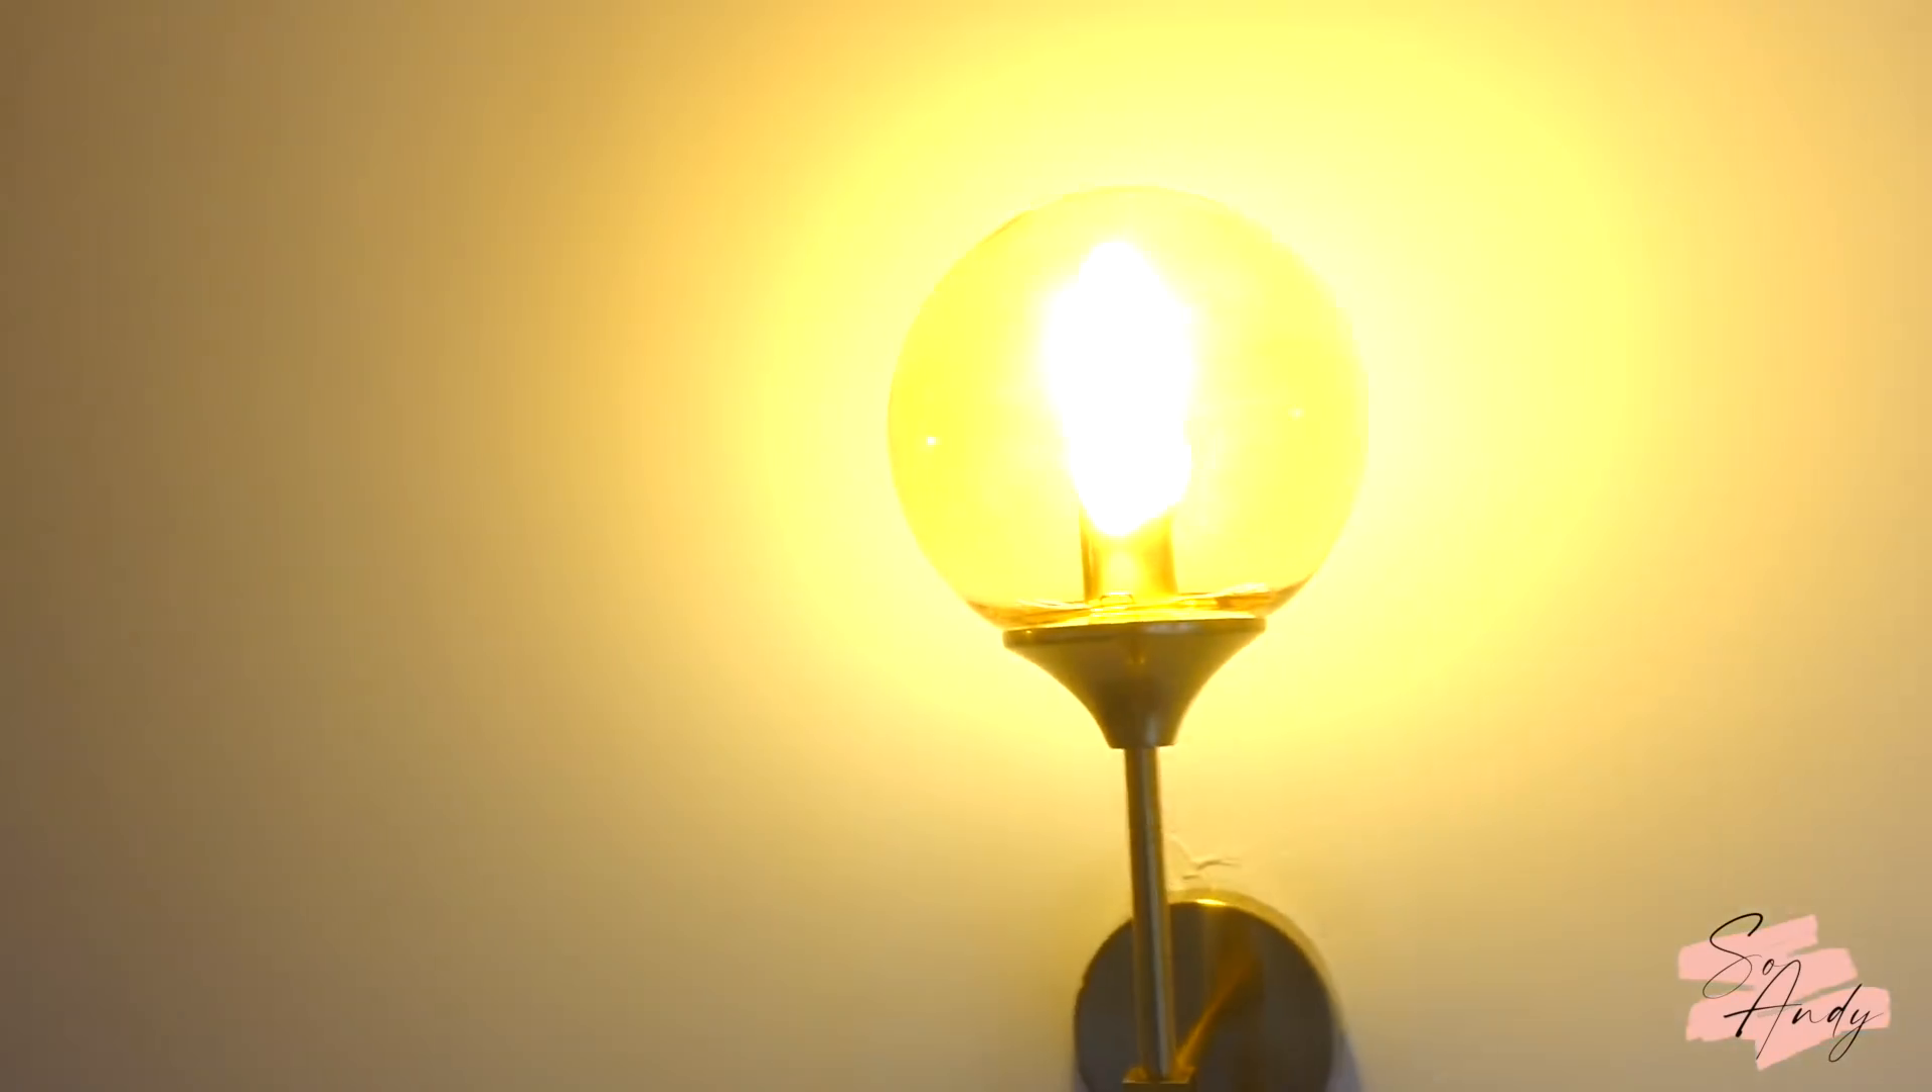Mon fiancé a installé les appliques.